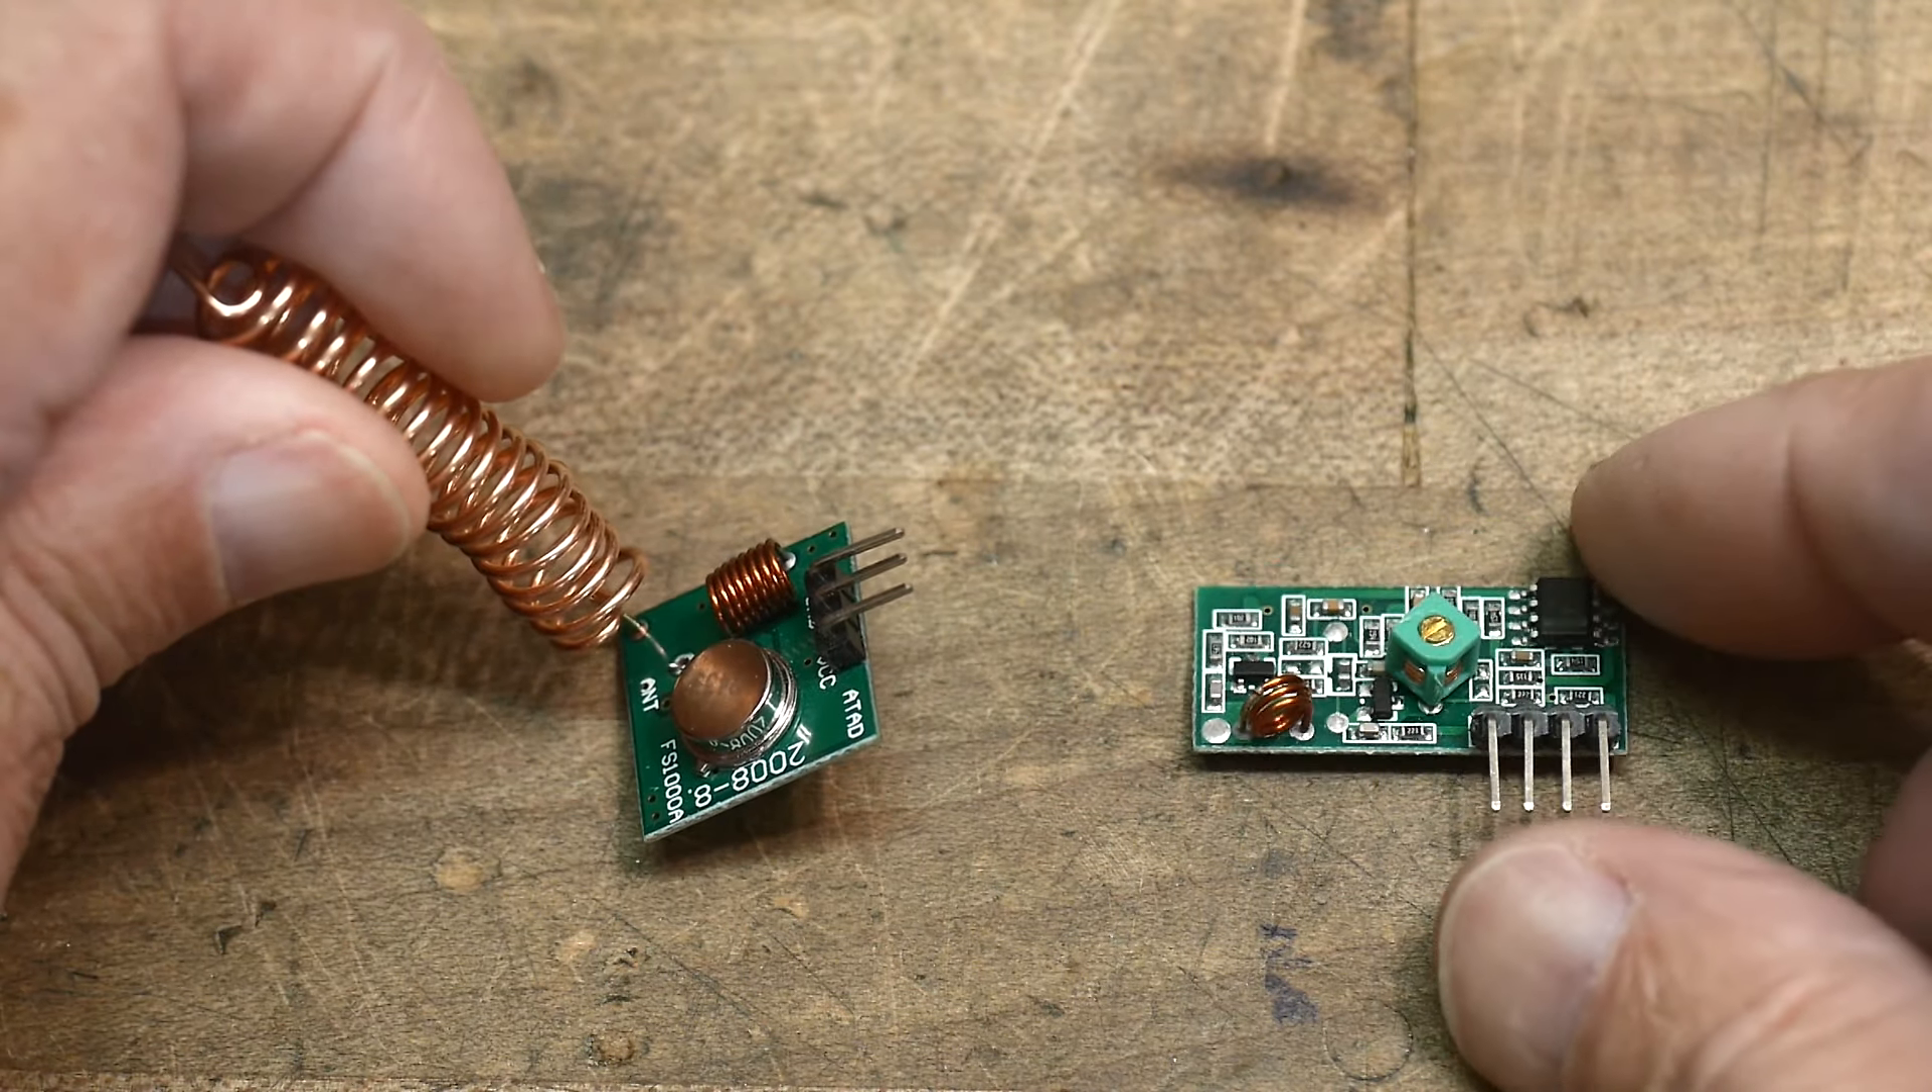So I haven't put an antenna on the receive side yet.